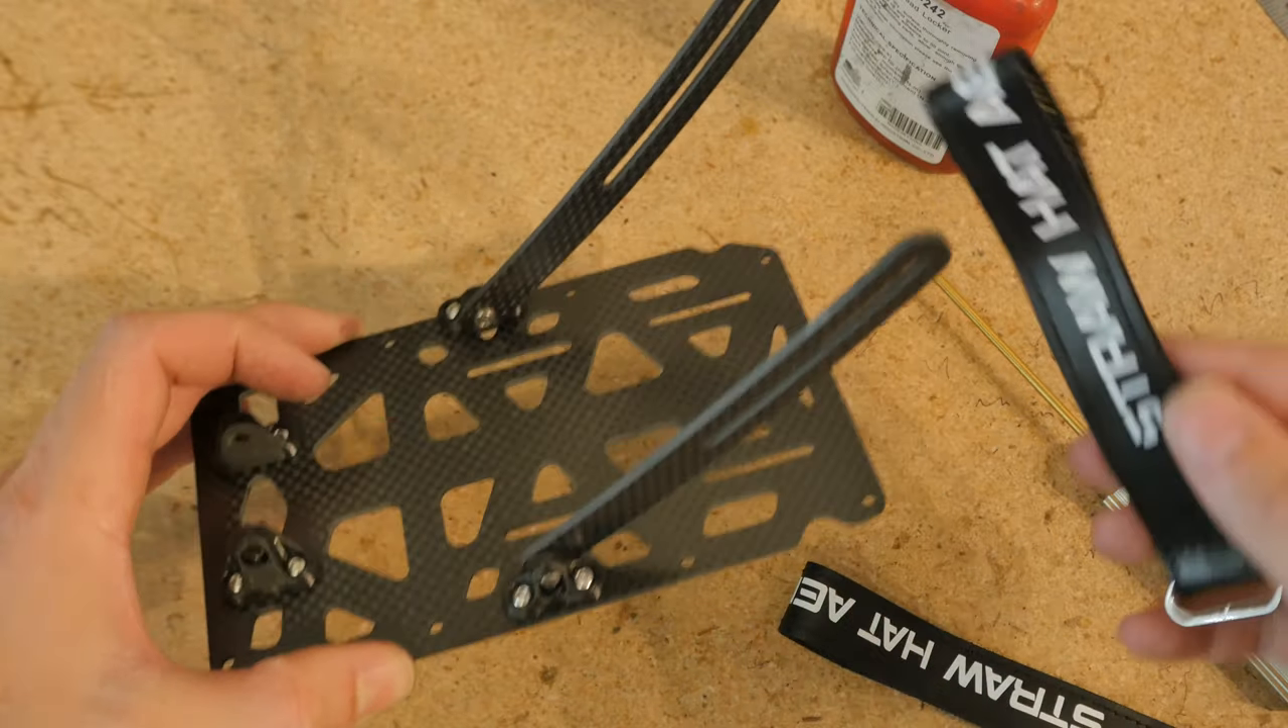Okay, almost done with the top plate. The next thing we have to do is install the battery straps.